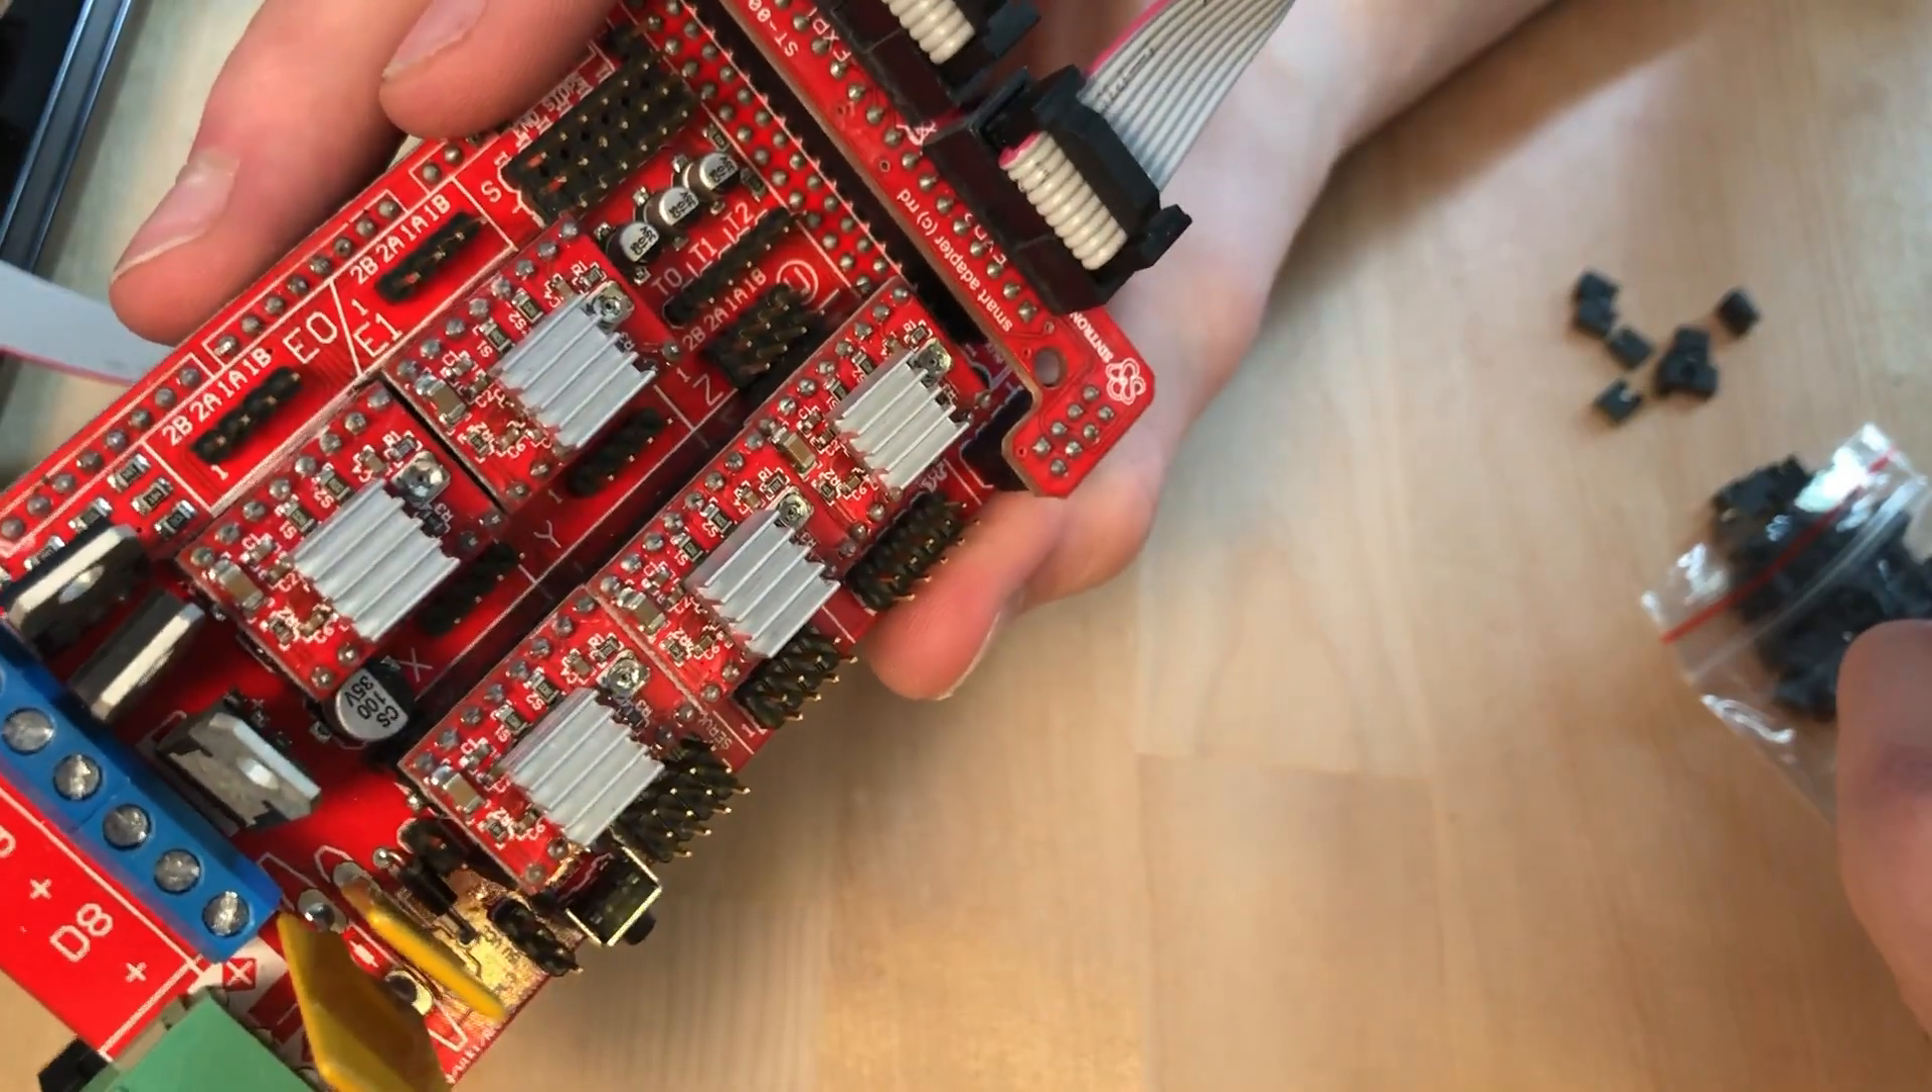So now the stepper motor drivers are all in place.